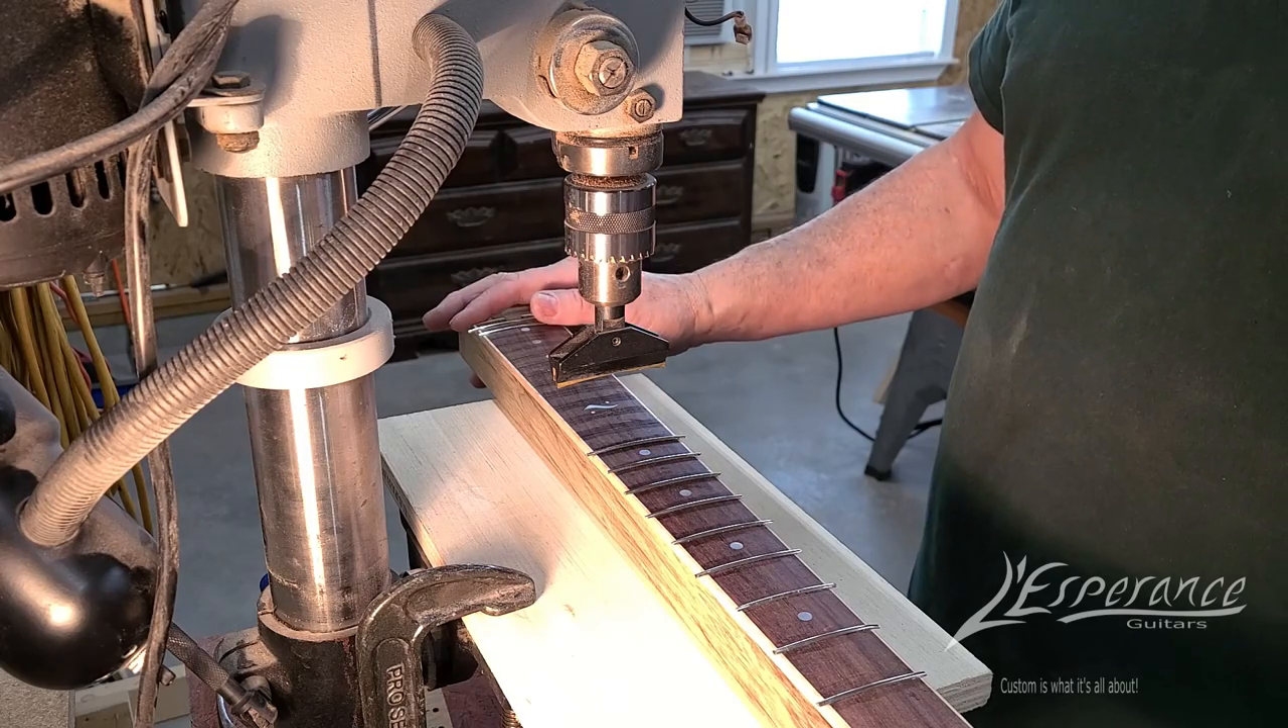Right guys so i've already started fretting this fingerboard.